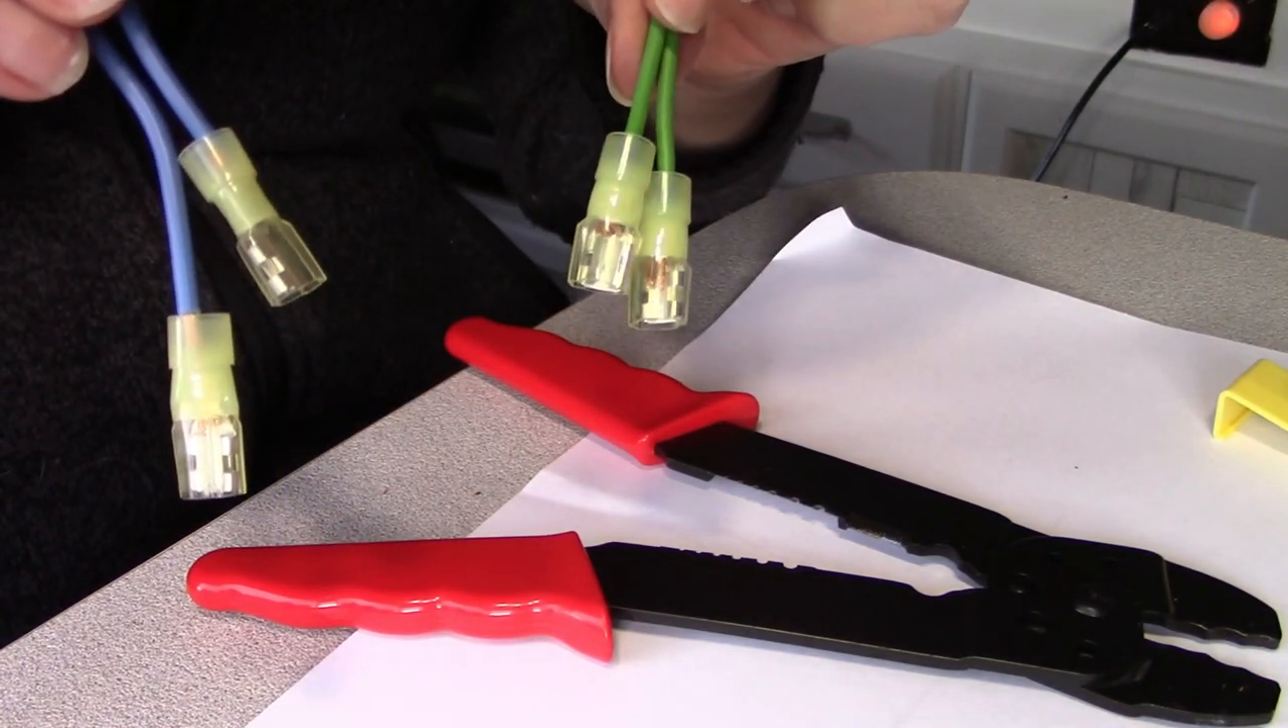So there are my four shovel connectors attached to the two negative and the two positive wires.